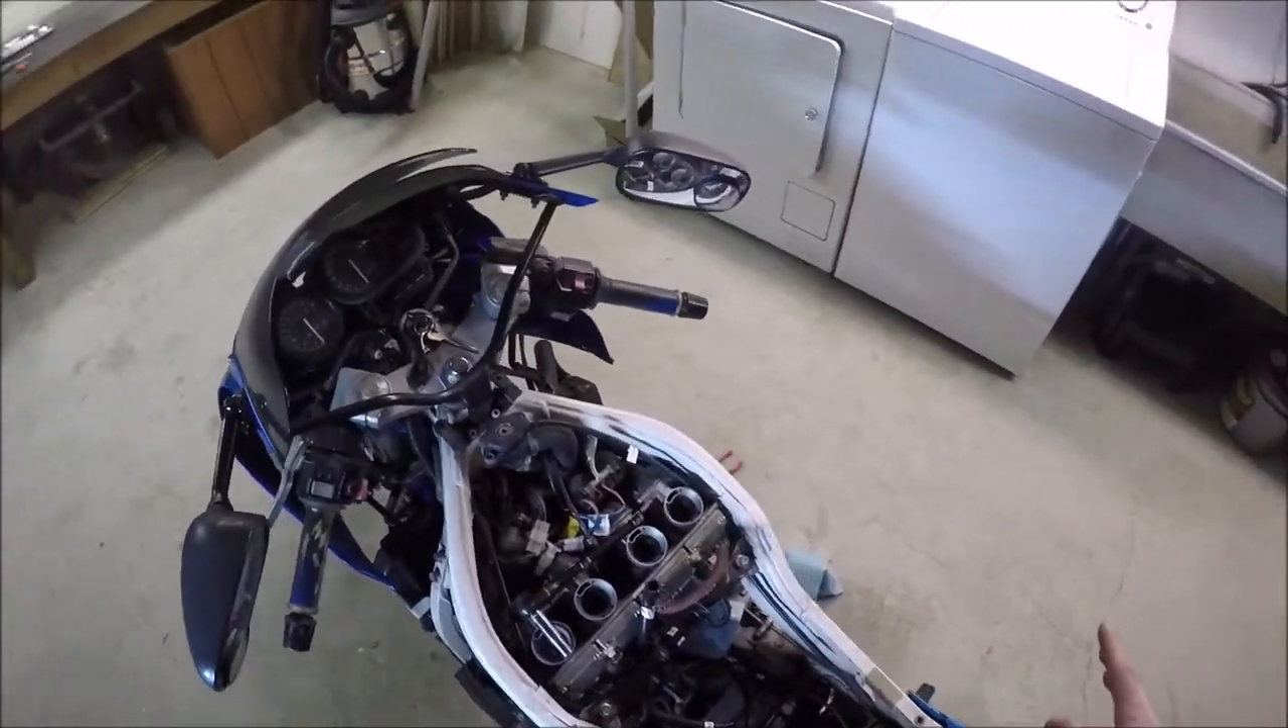You can see how nice of a big area we have in here now that we removed the fuel tank.